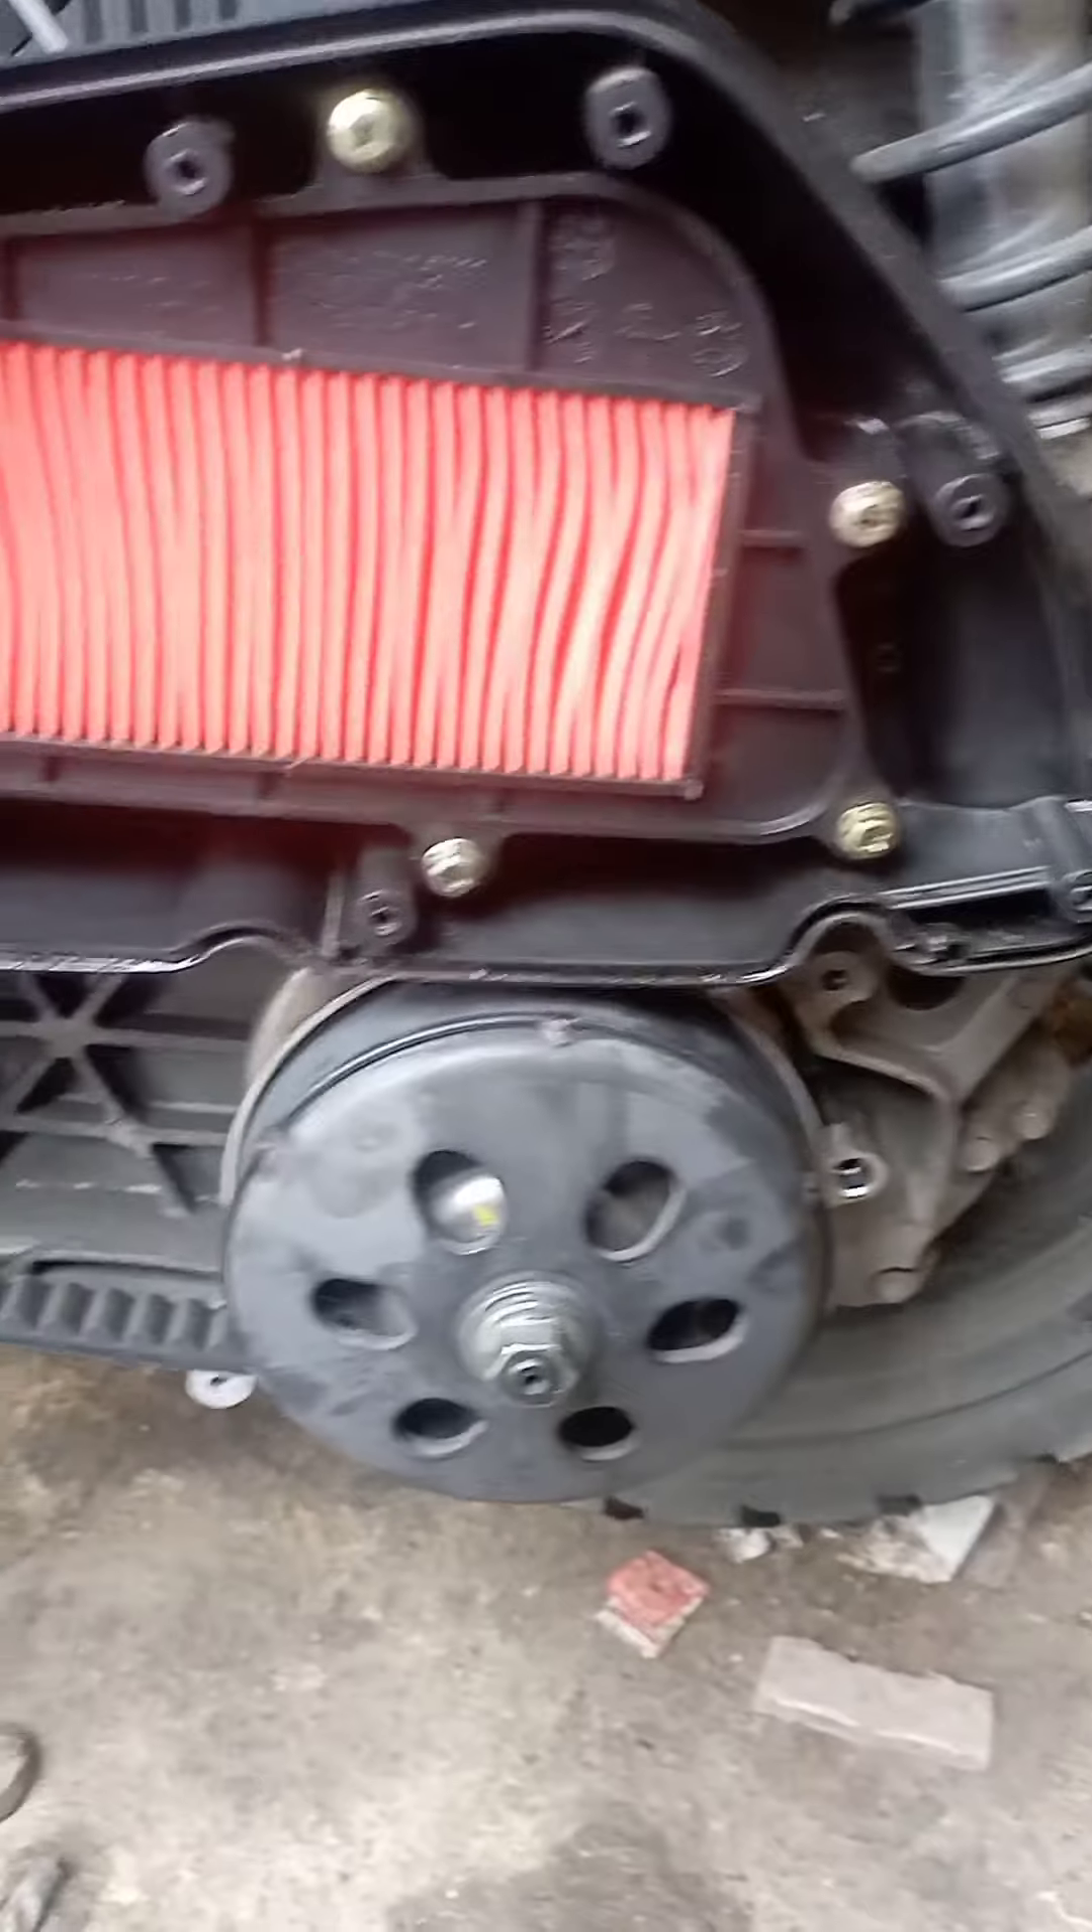Amigos, aquí podemos ver el filtro de aire ya instalado.